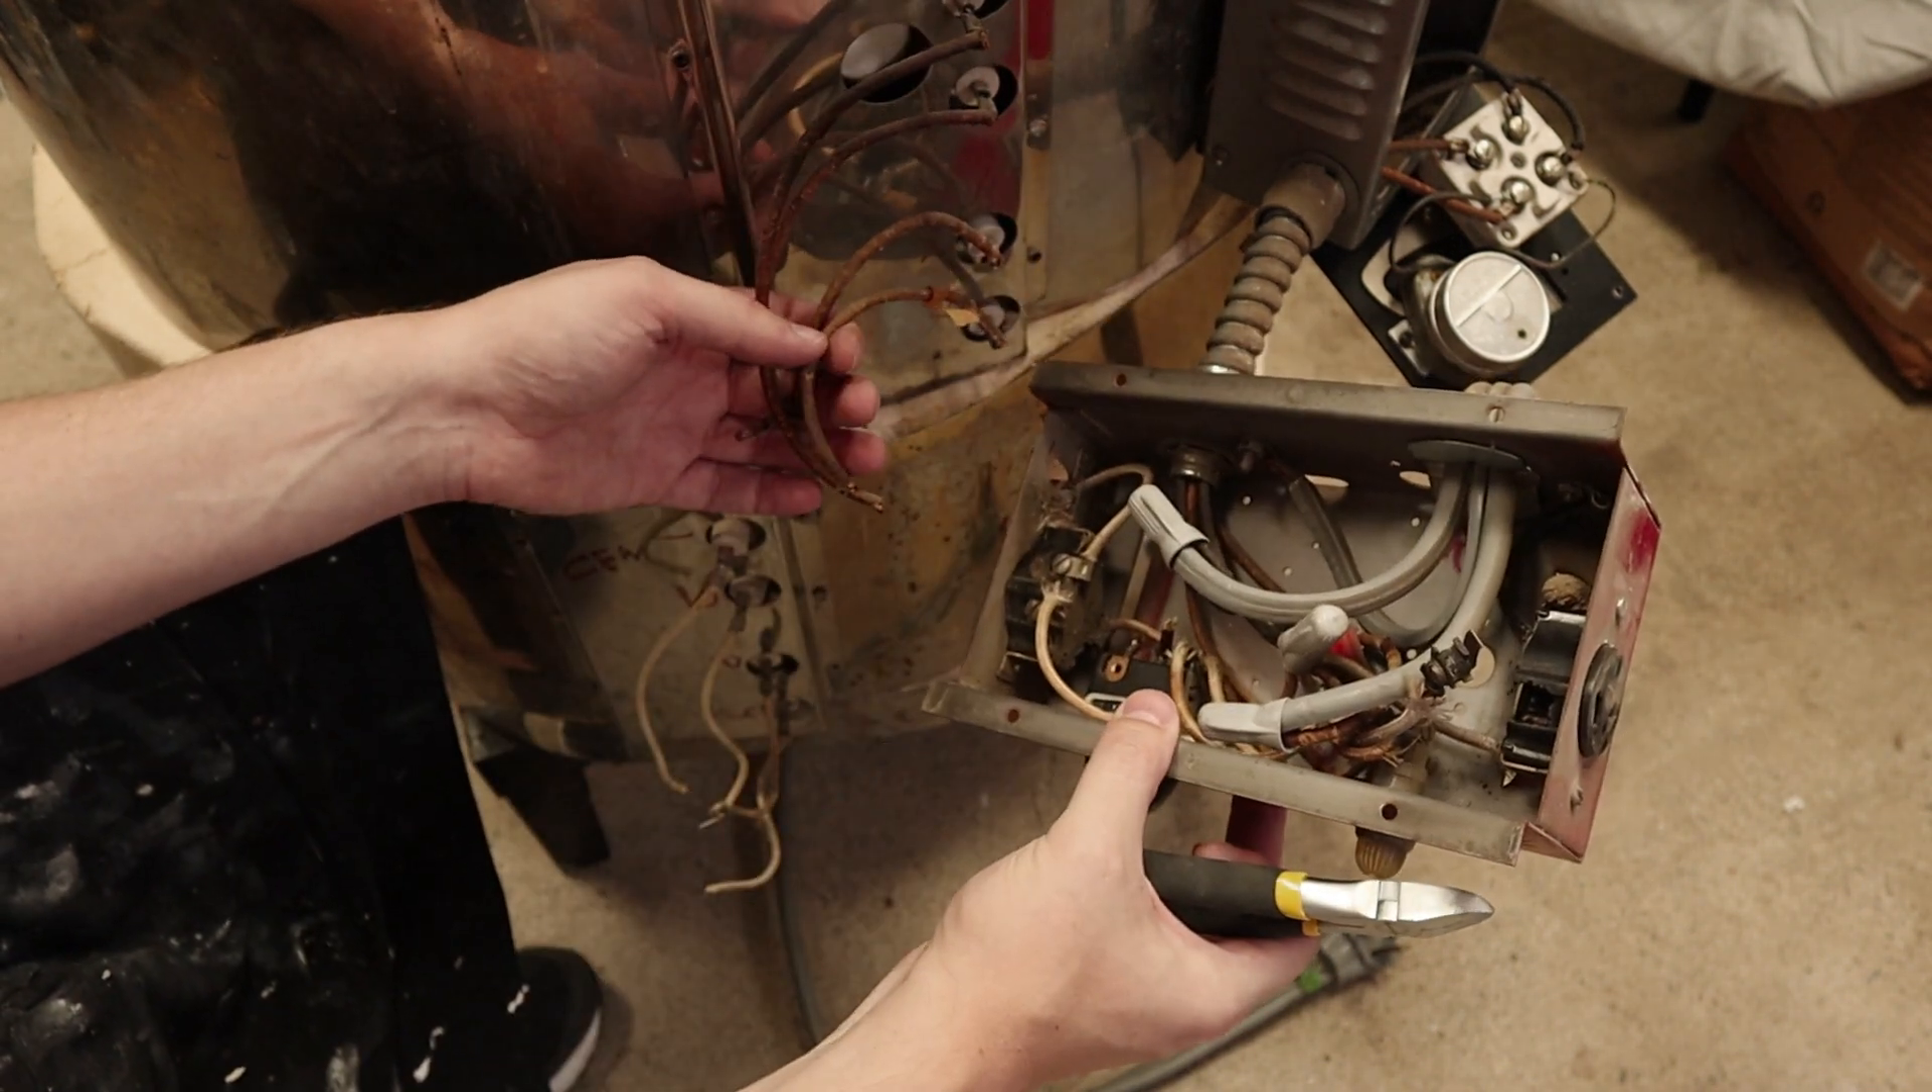All right, so now we've disconnected the box from the elements.